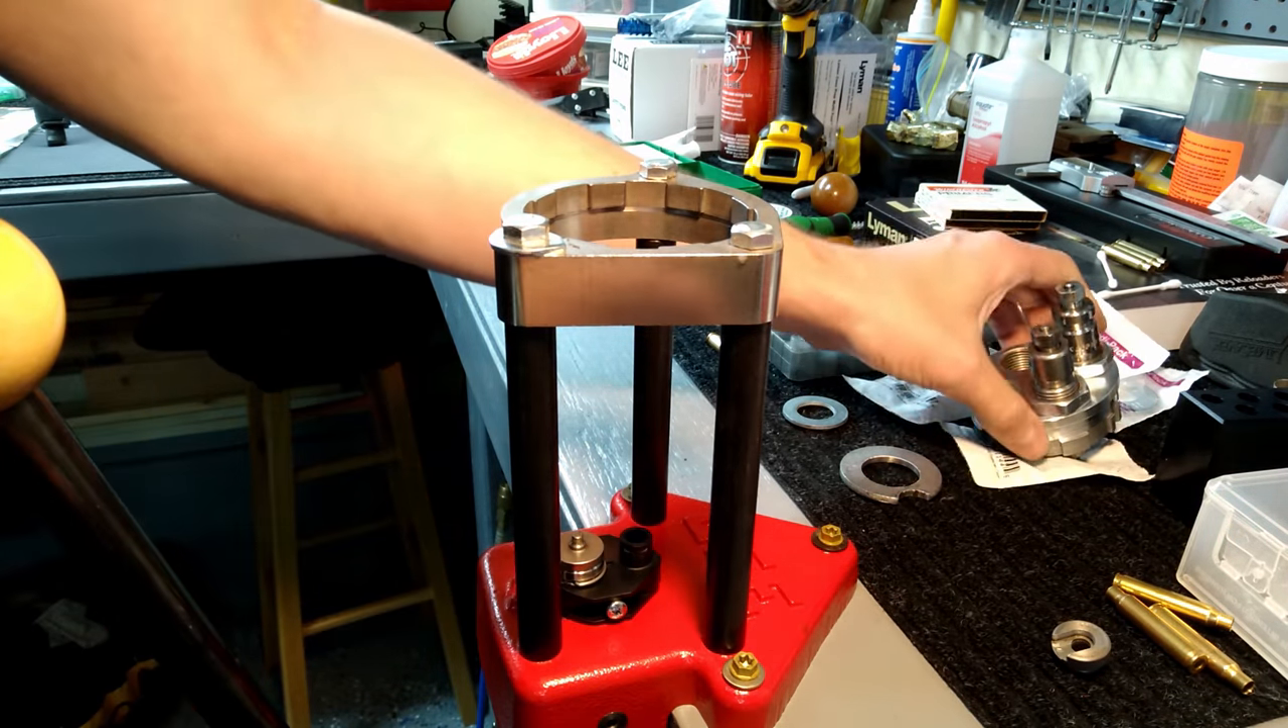We got our turret out of the way.